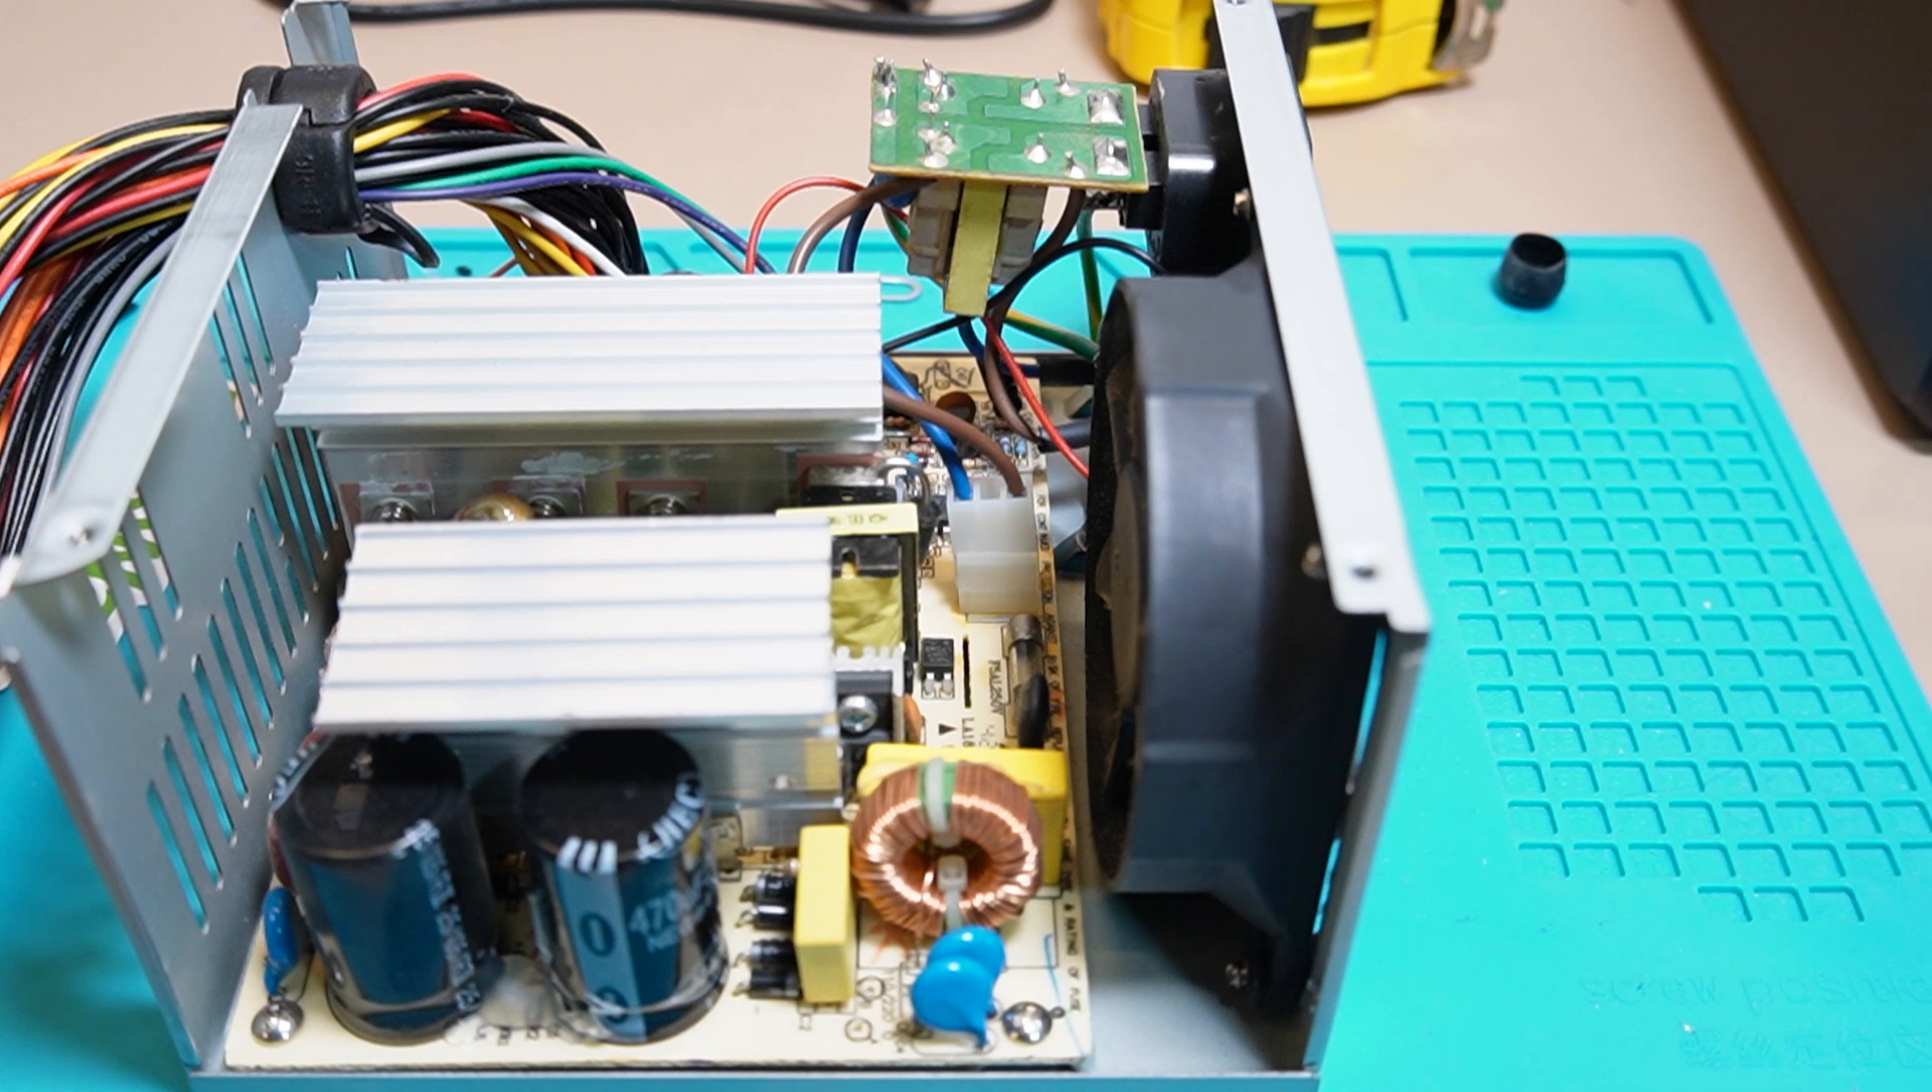I've taken the lid off just to show you what the inside looks like now.